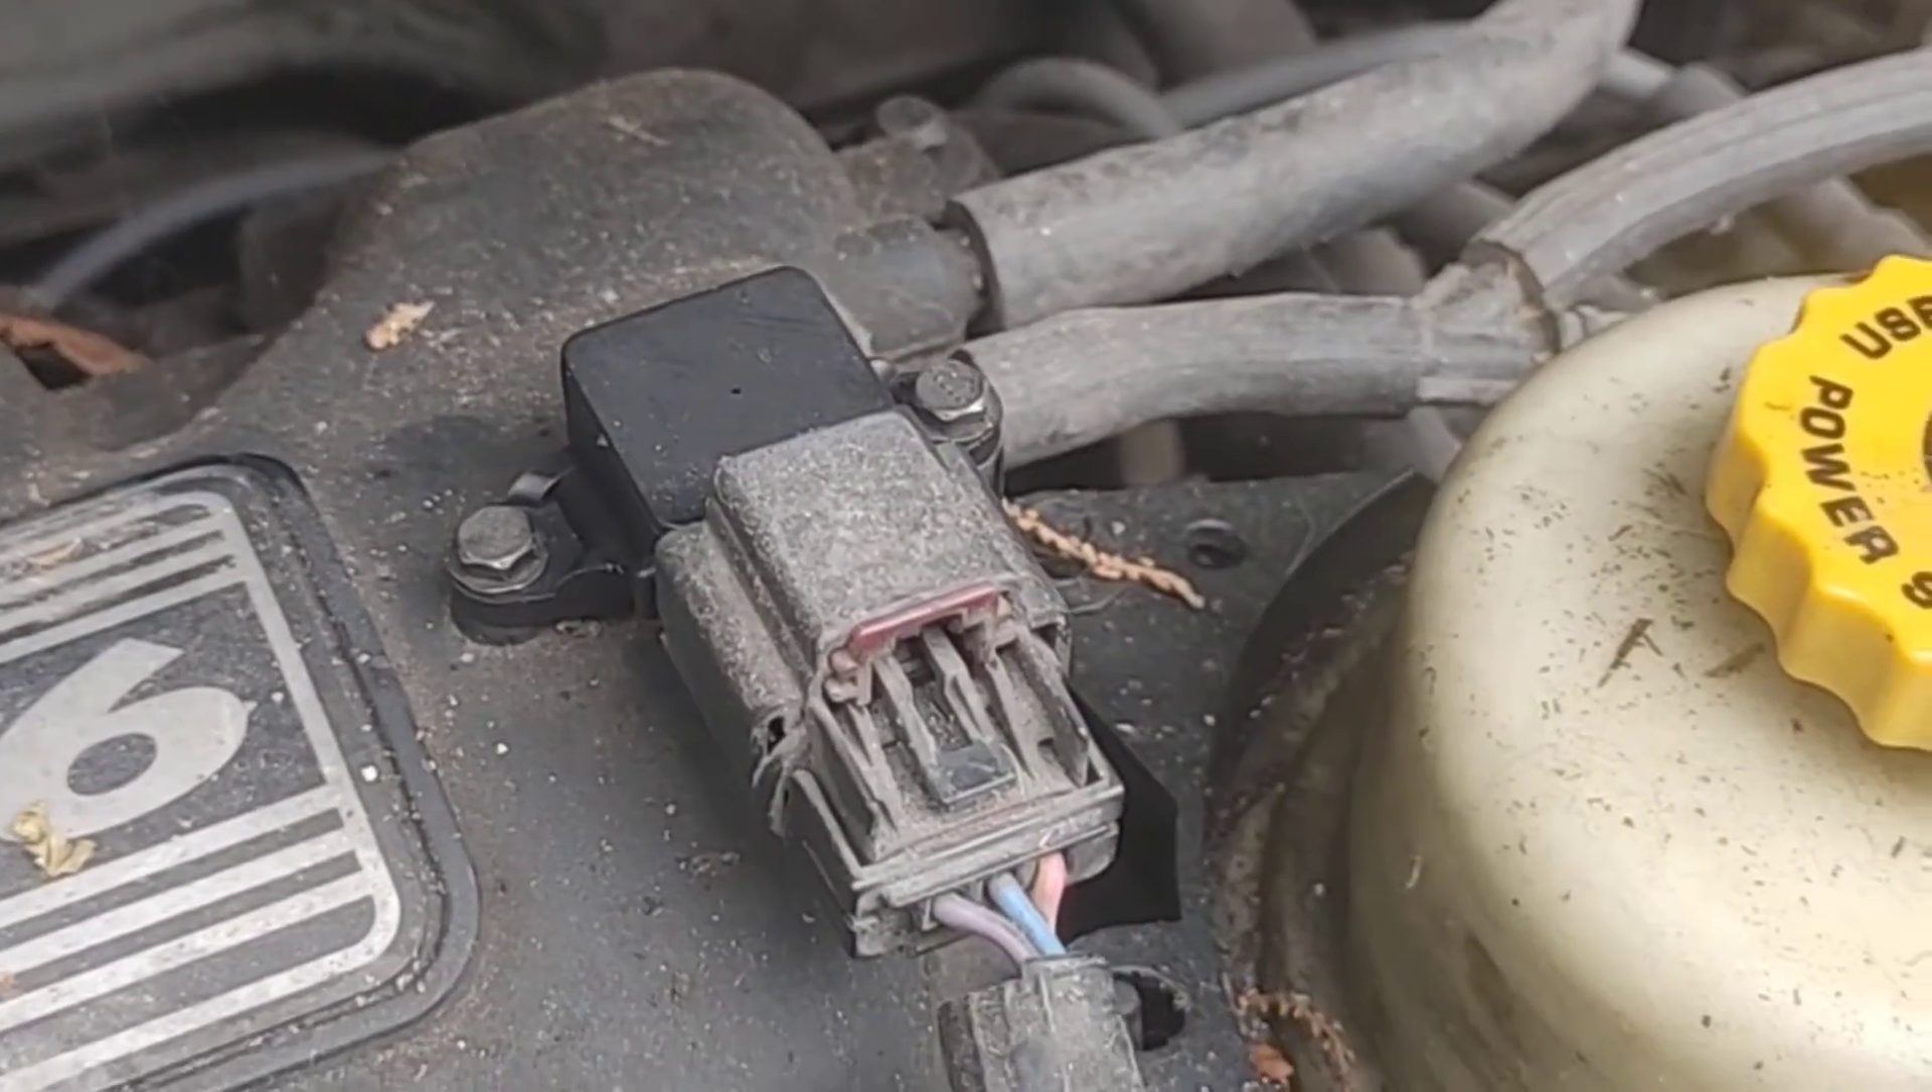All right, now you see I have the new sensor plugged back in. The red clip is back in position. The screw bolts are tightened down. They're all good to go.